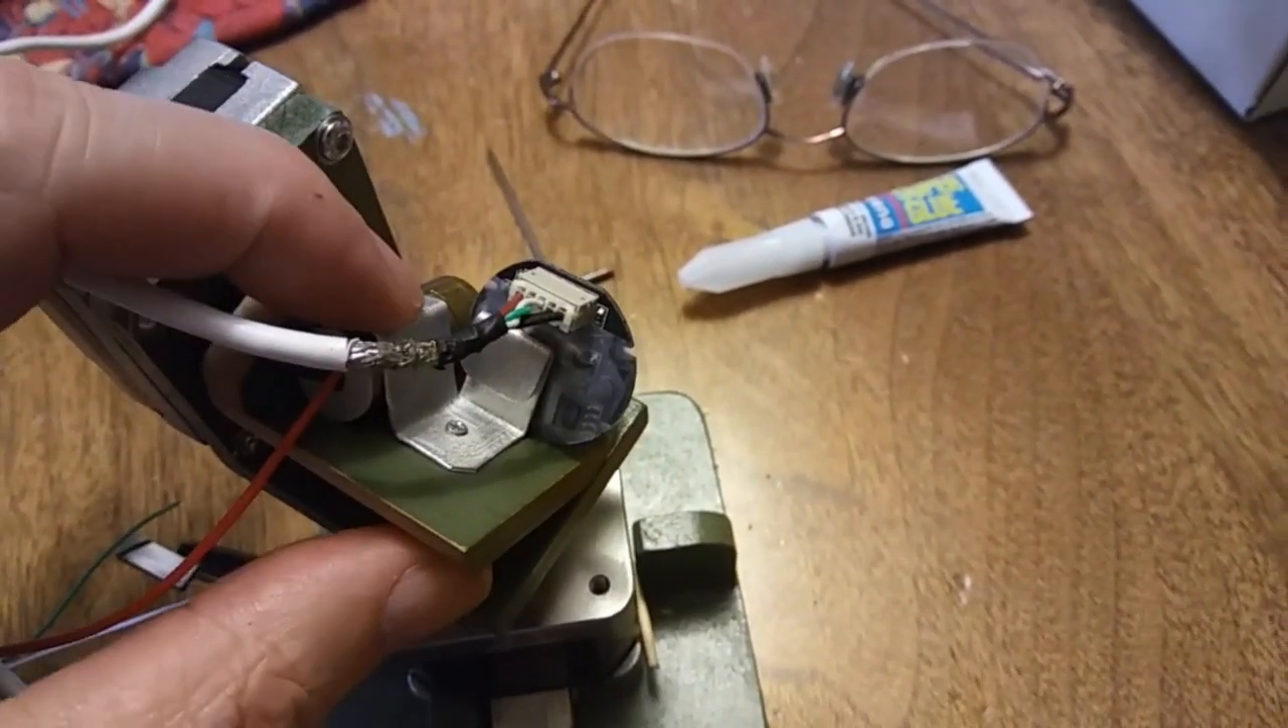And then I made this little bracket, which is screwed down right there. It's also got a little bit of super glue on it. And then it's pinching down and holding that module in place.